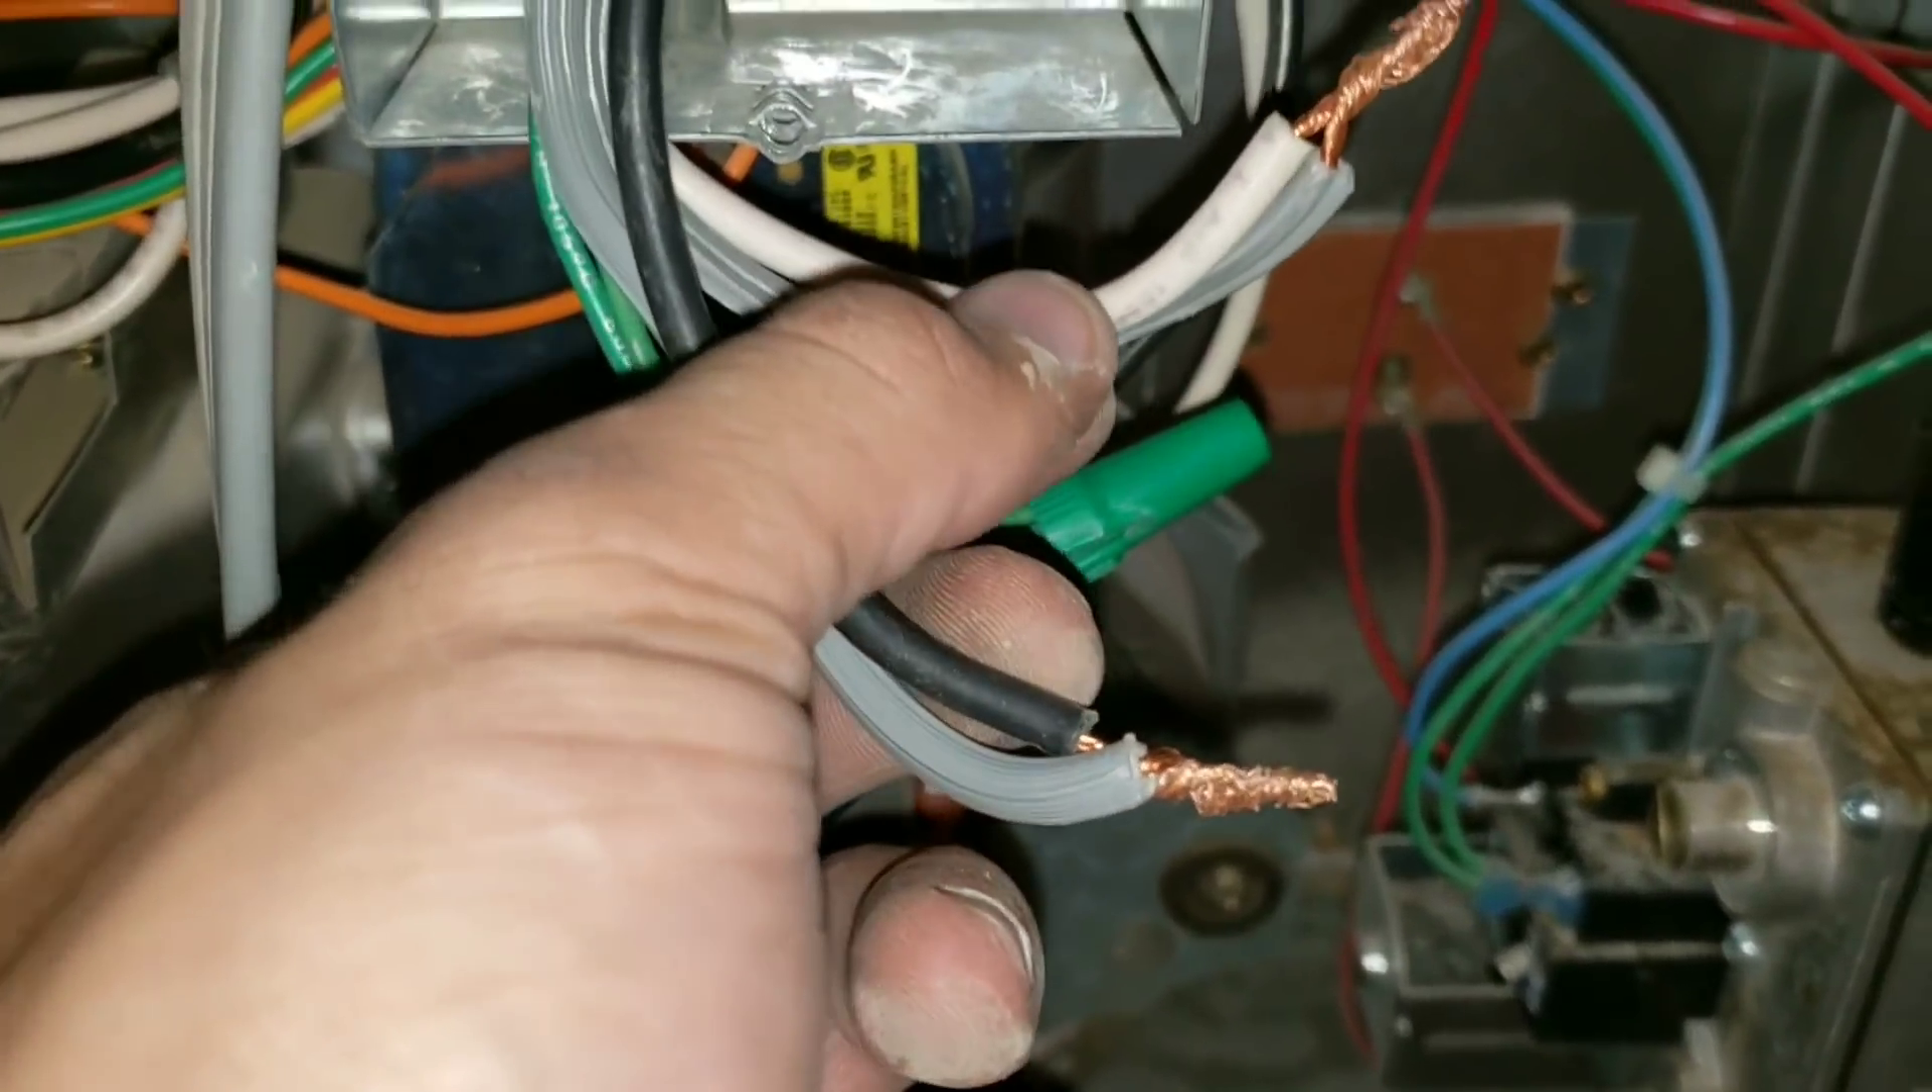So here I removed my wire nuts.